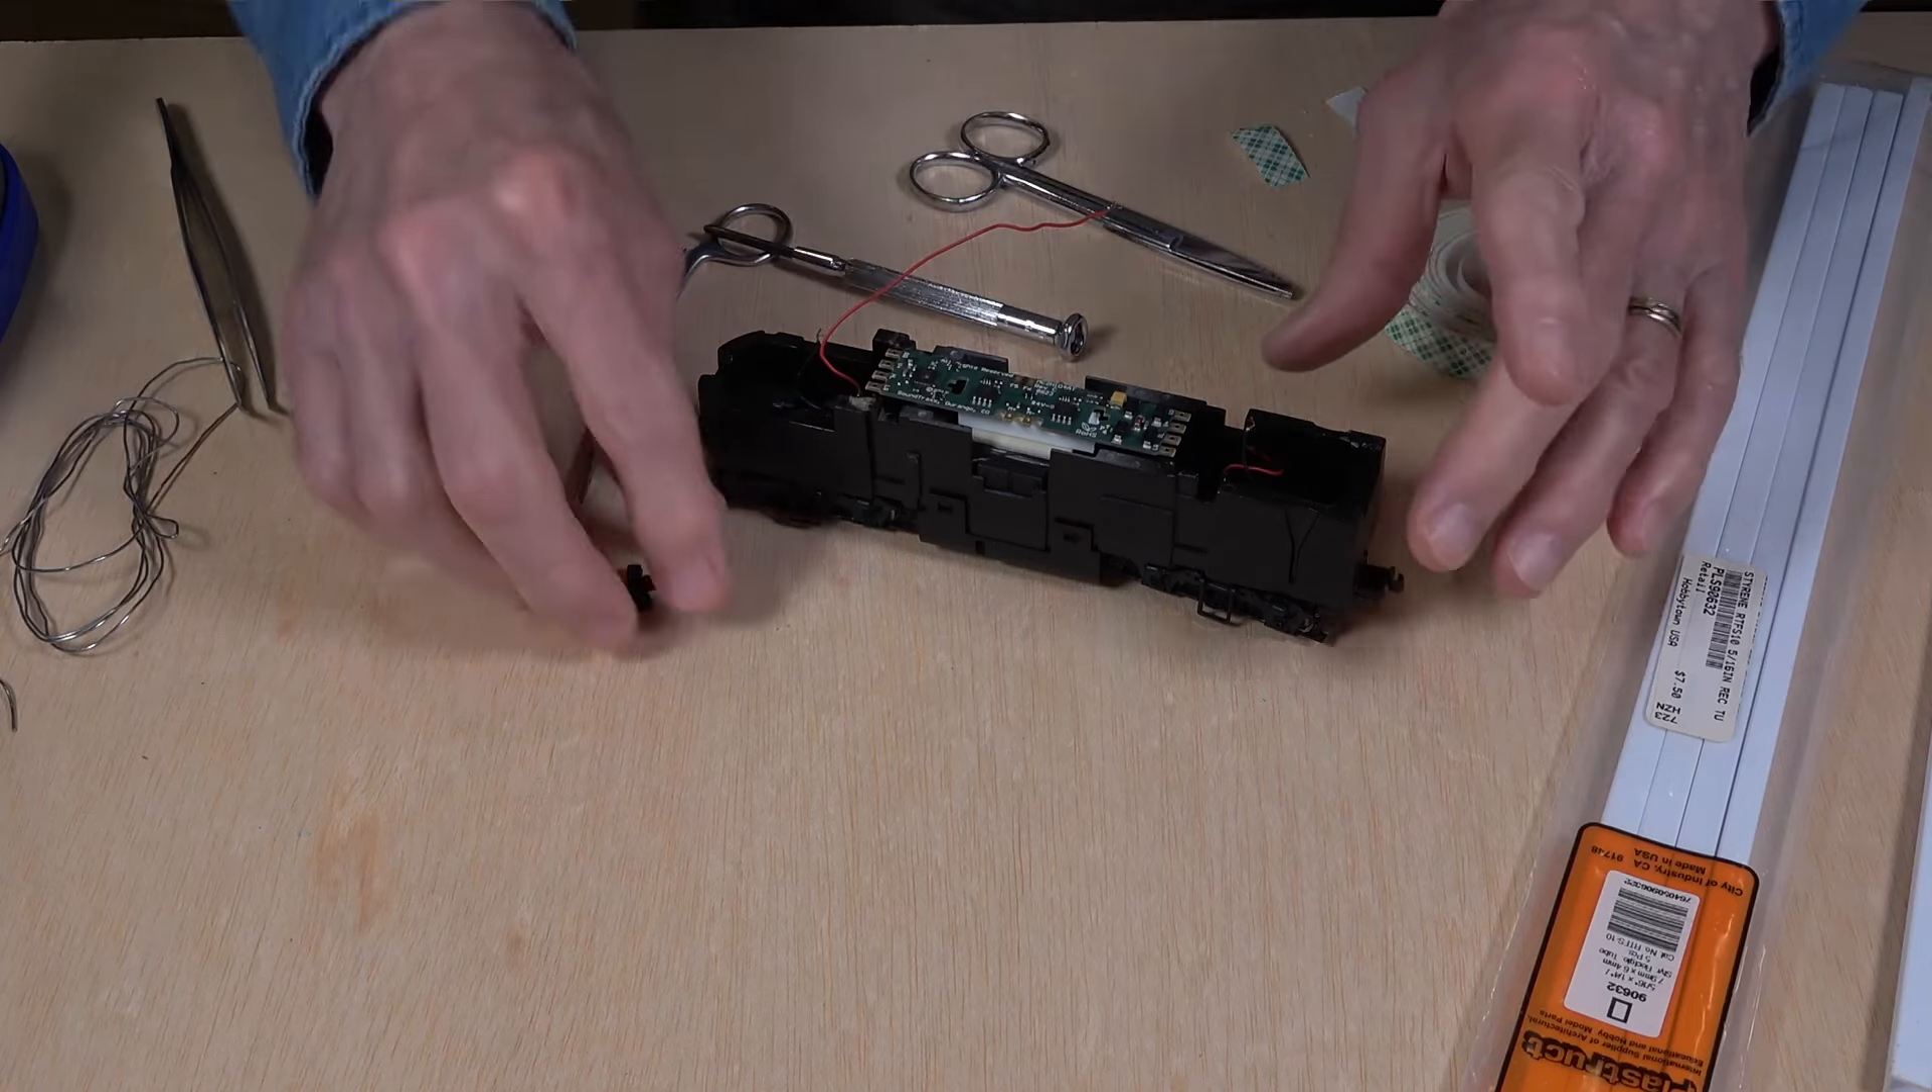Okay so at this point we've got the decoder mounted.